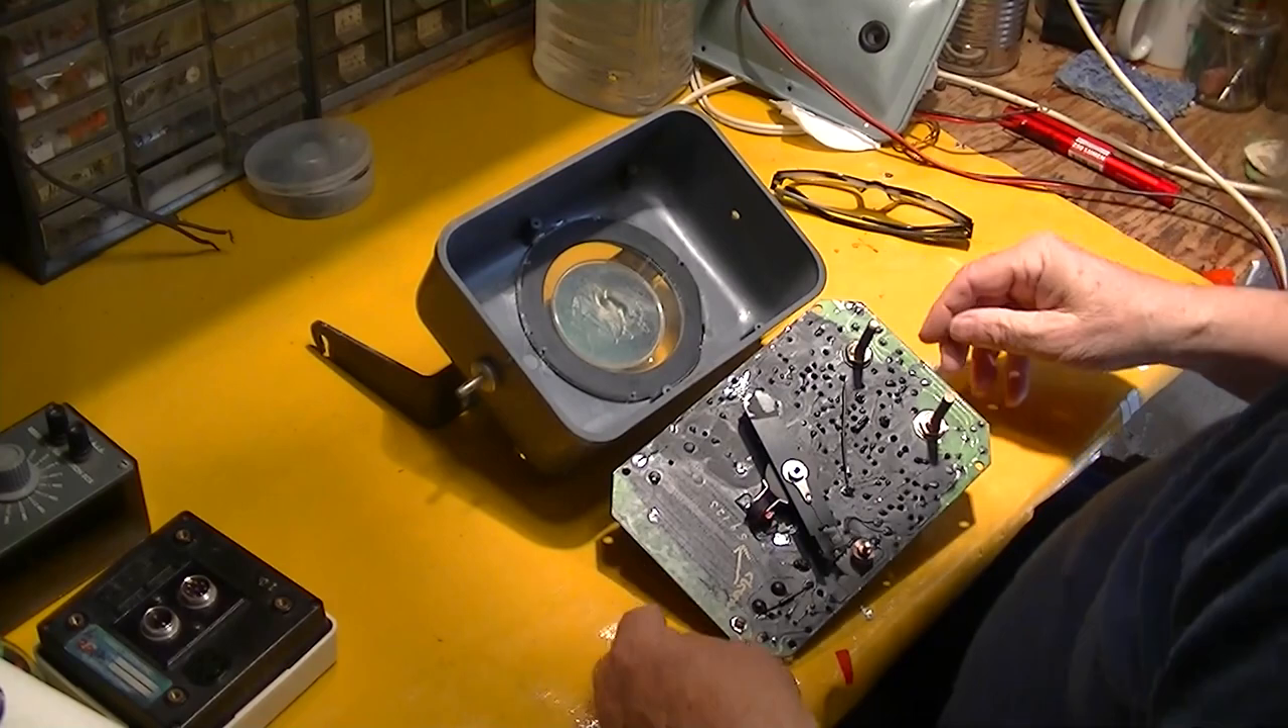Here we are with the lens glued back in.